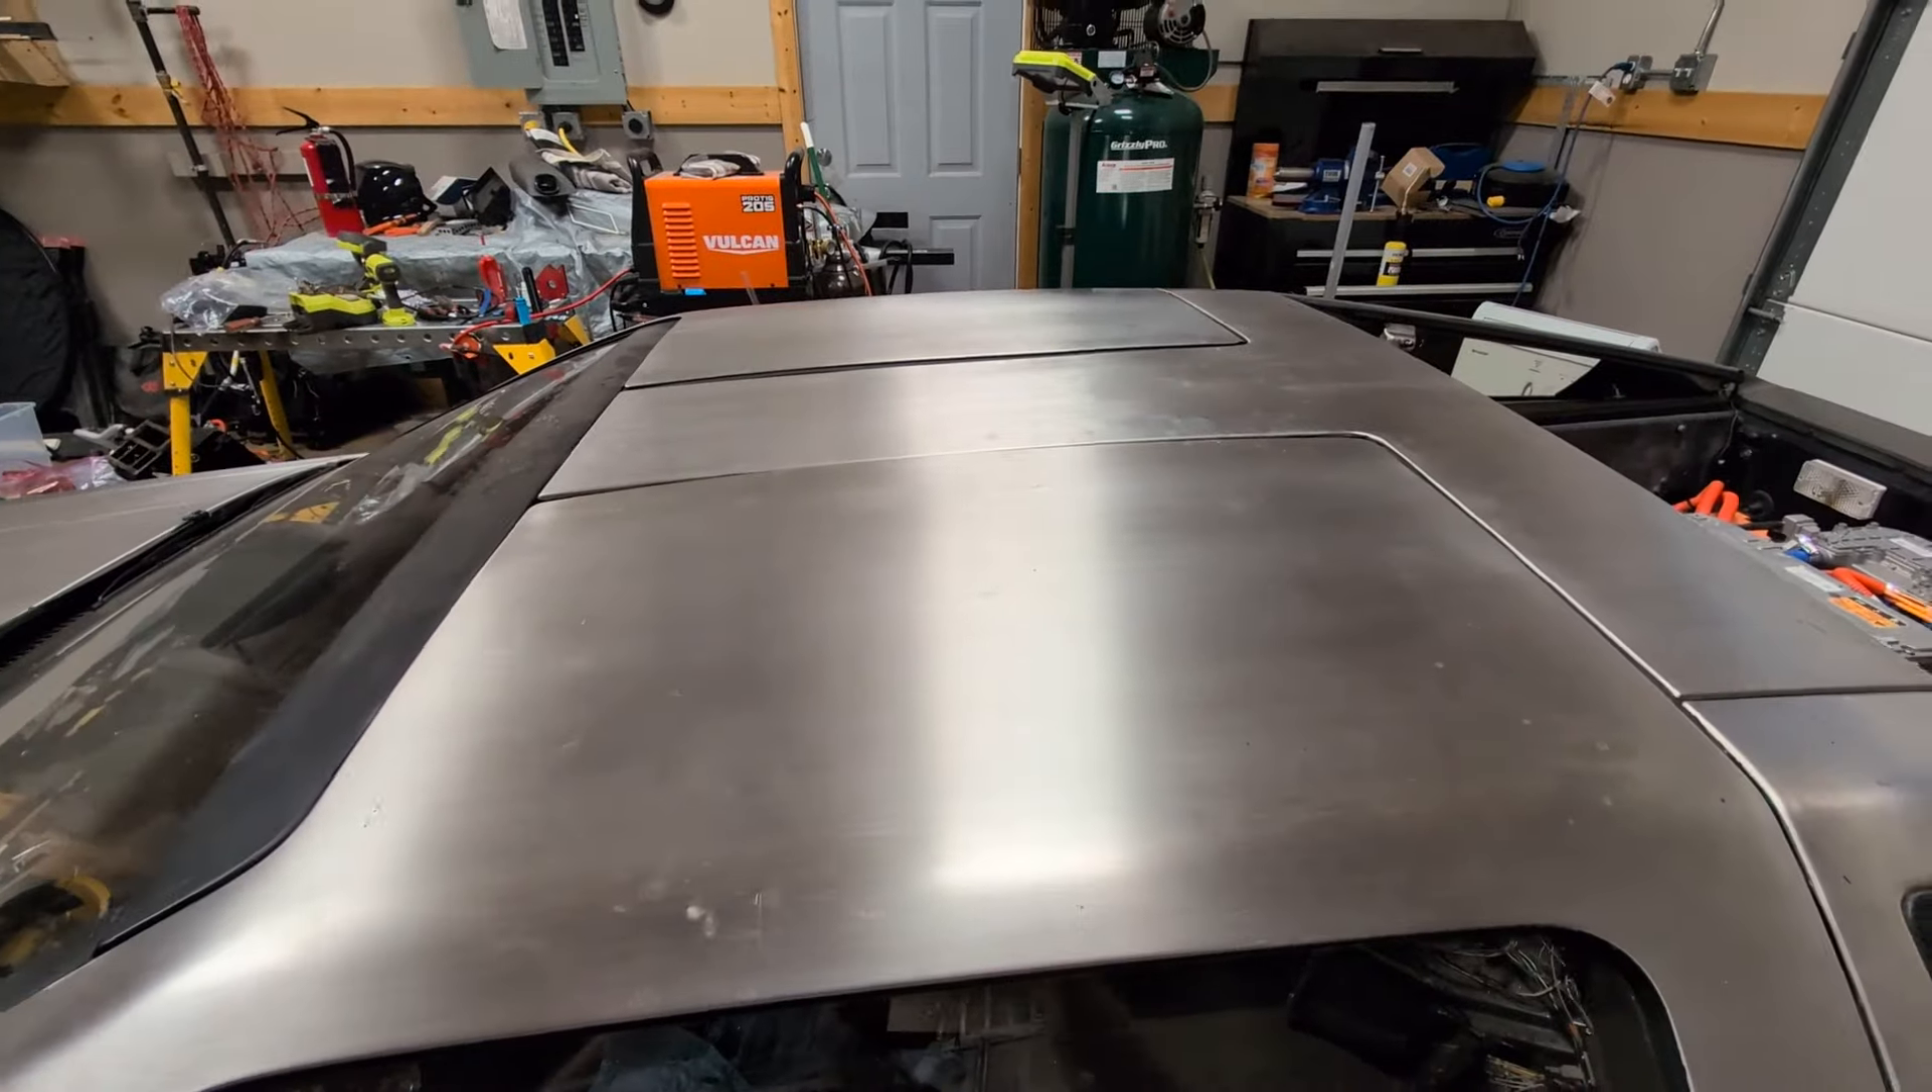The T -panel is now back on.